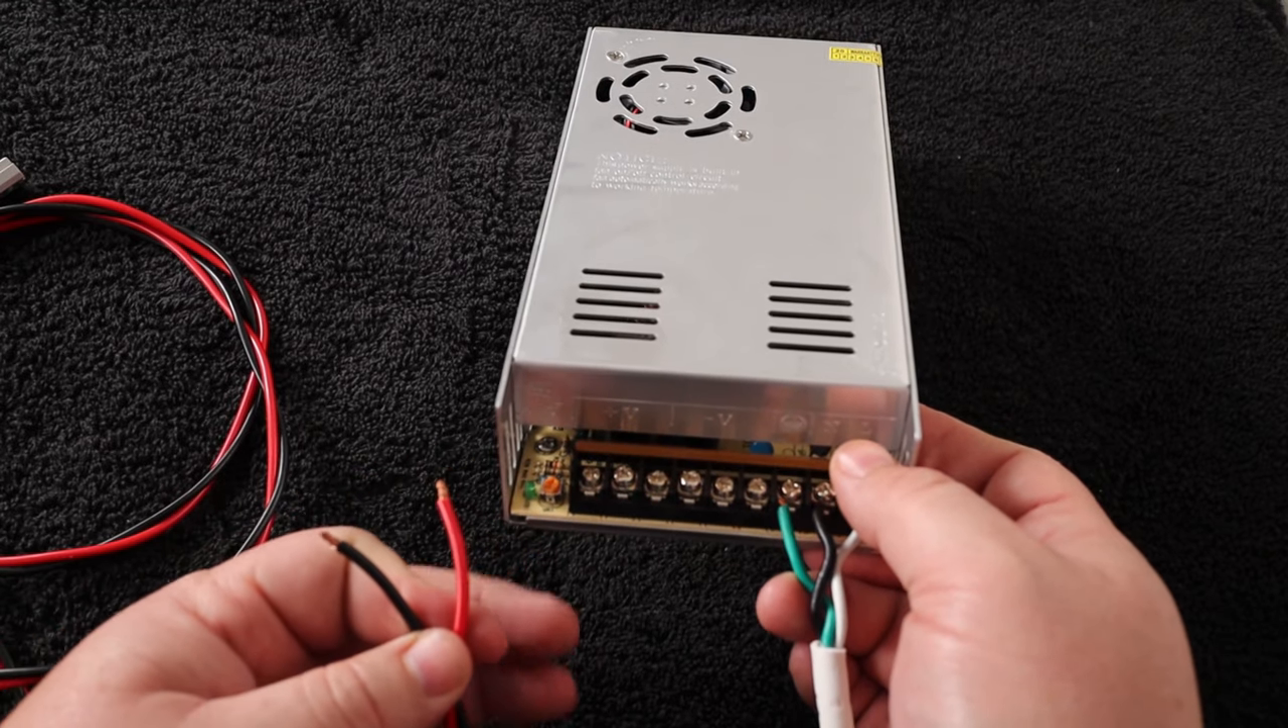I took off the alligator clips, and now we just have red and black.